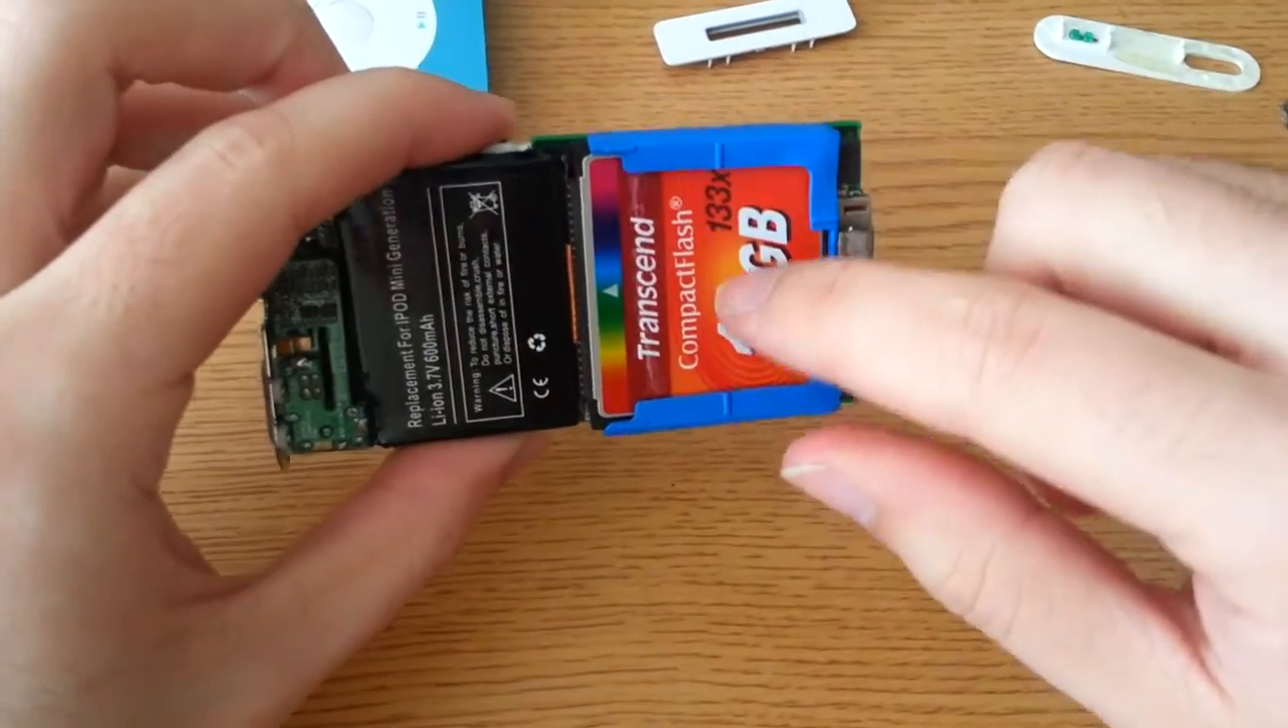And here you can see, I replaced the battery.